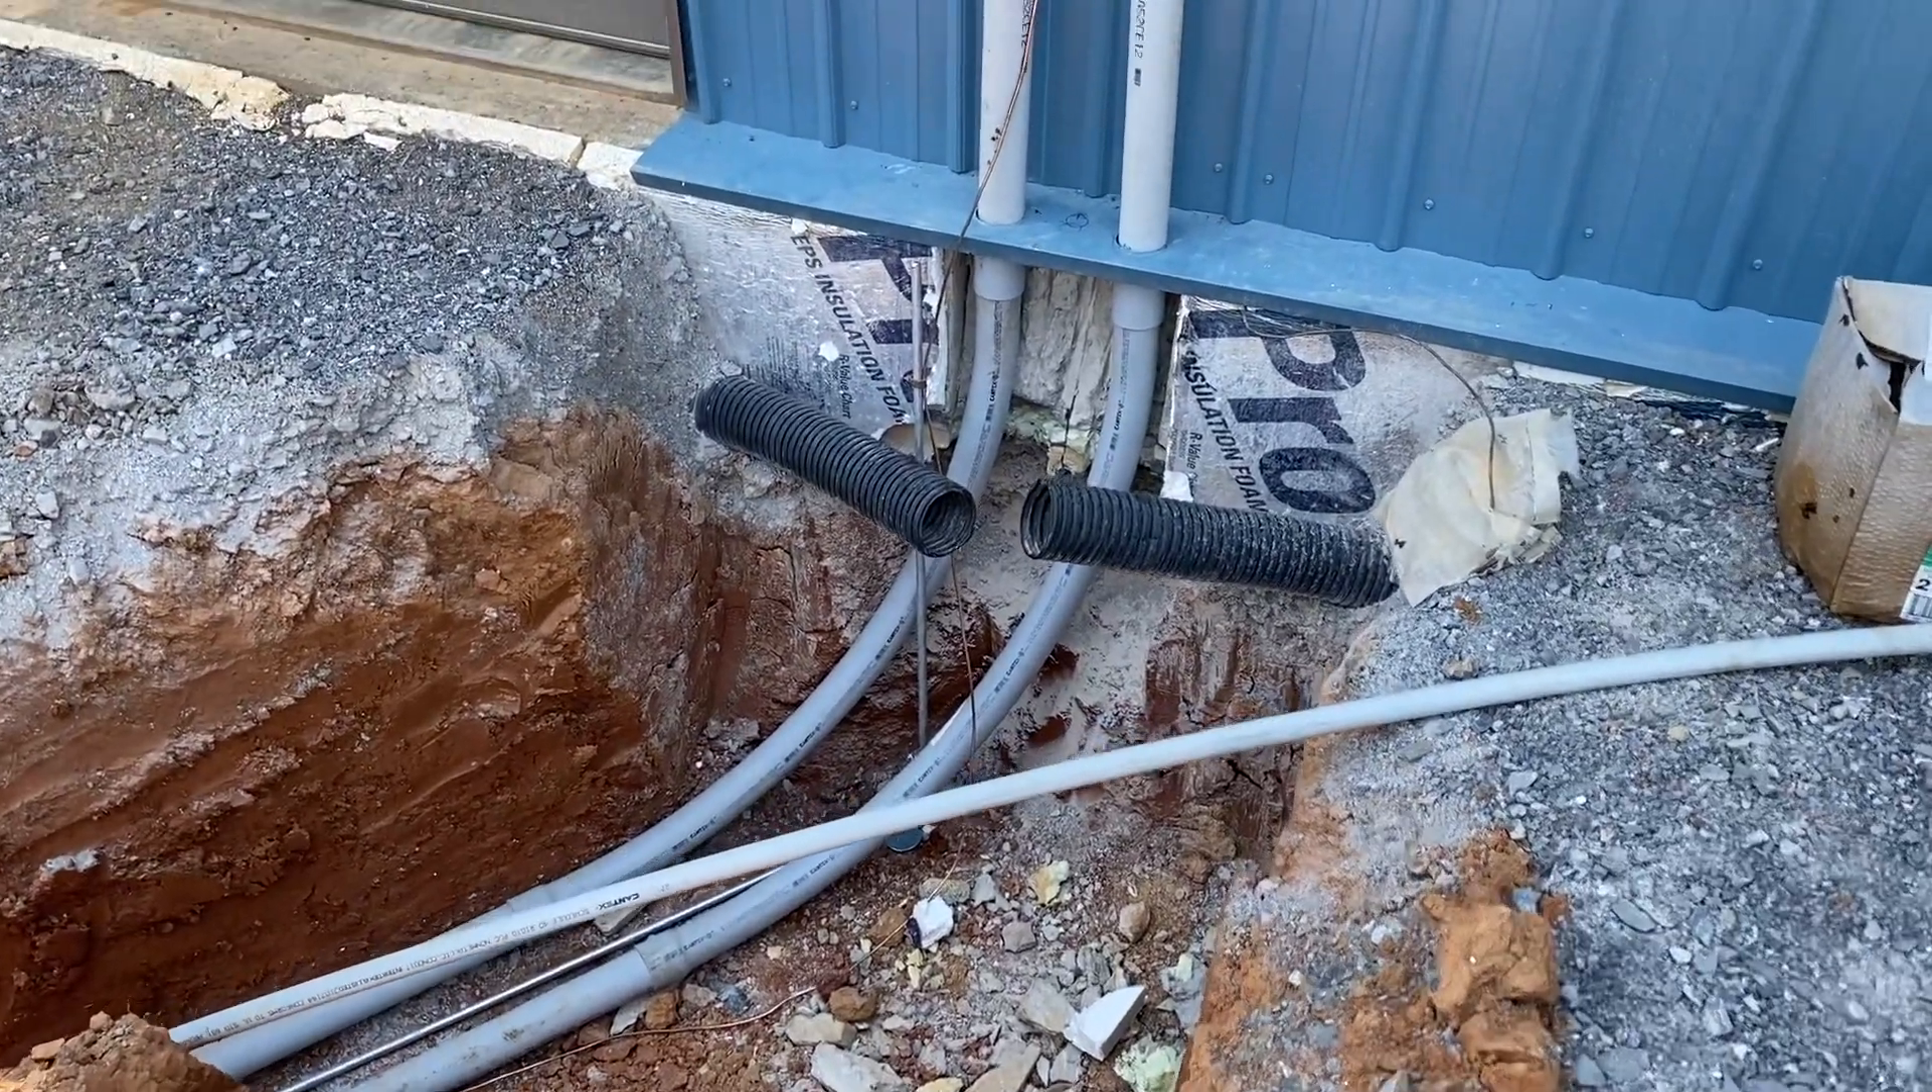All right, we got electrical conduit all in.